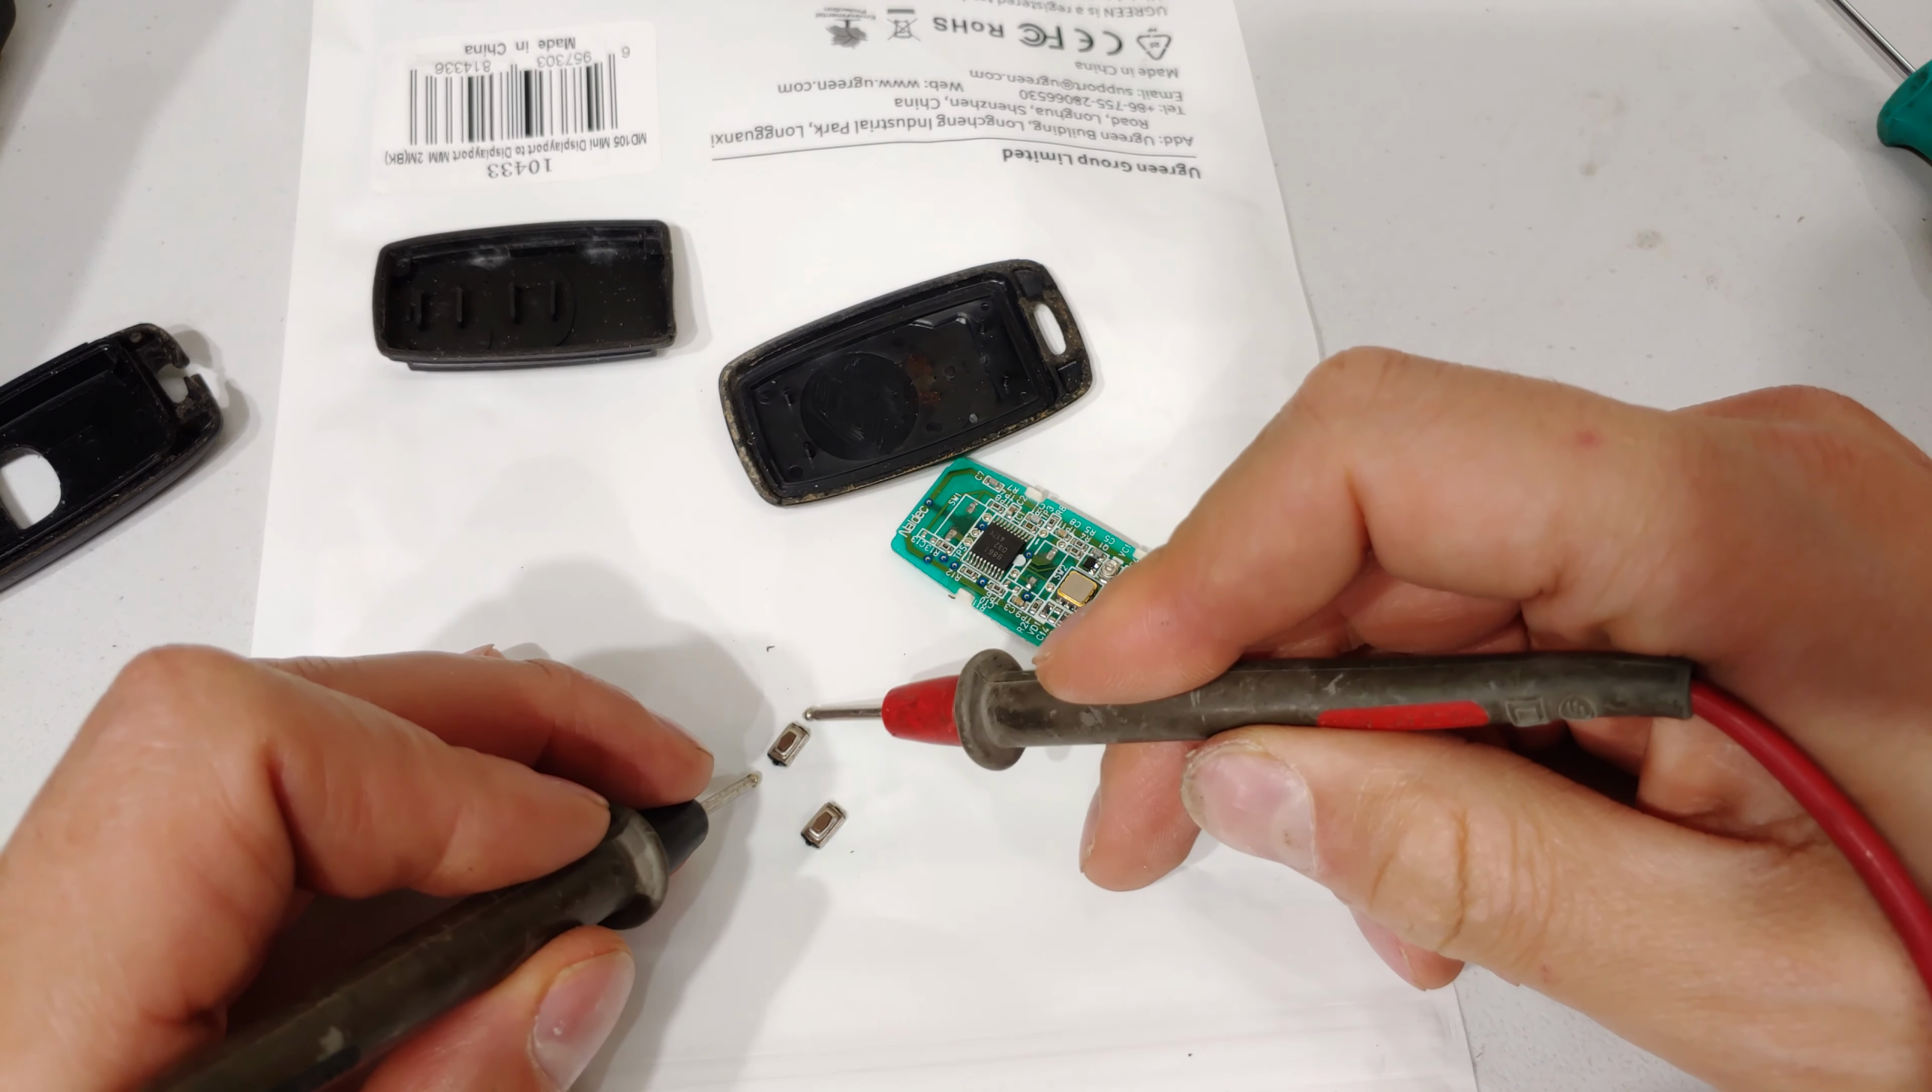So there's nothing wrong with the button it's just come off the circuit board.